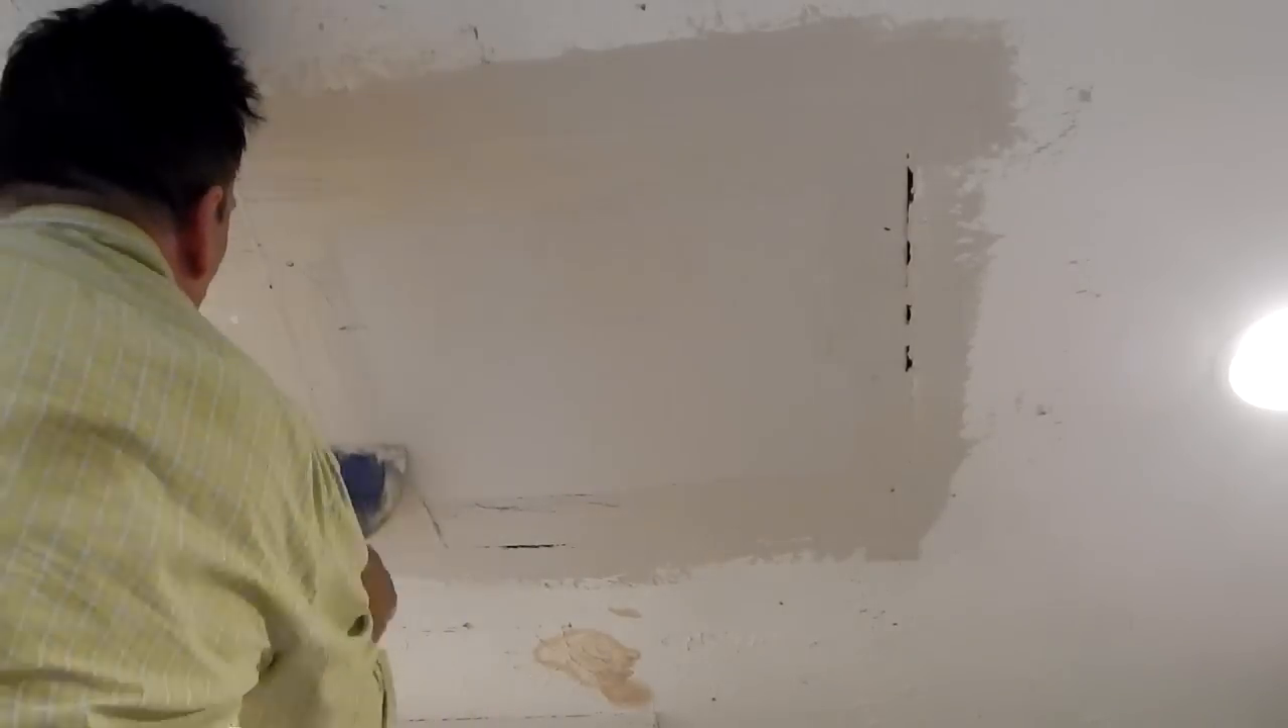There's a gap right here I'm going to fill it in like that it's a gap in between my piece and the ceiling.